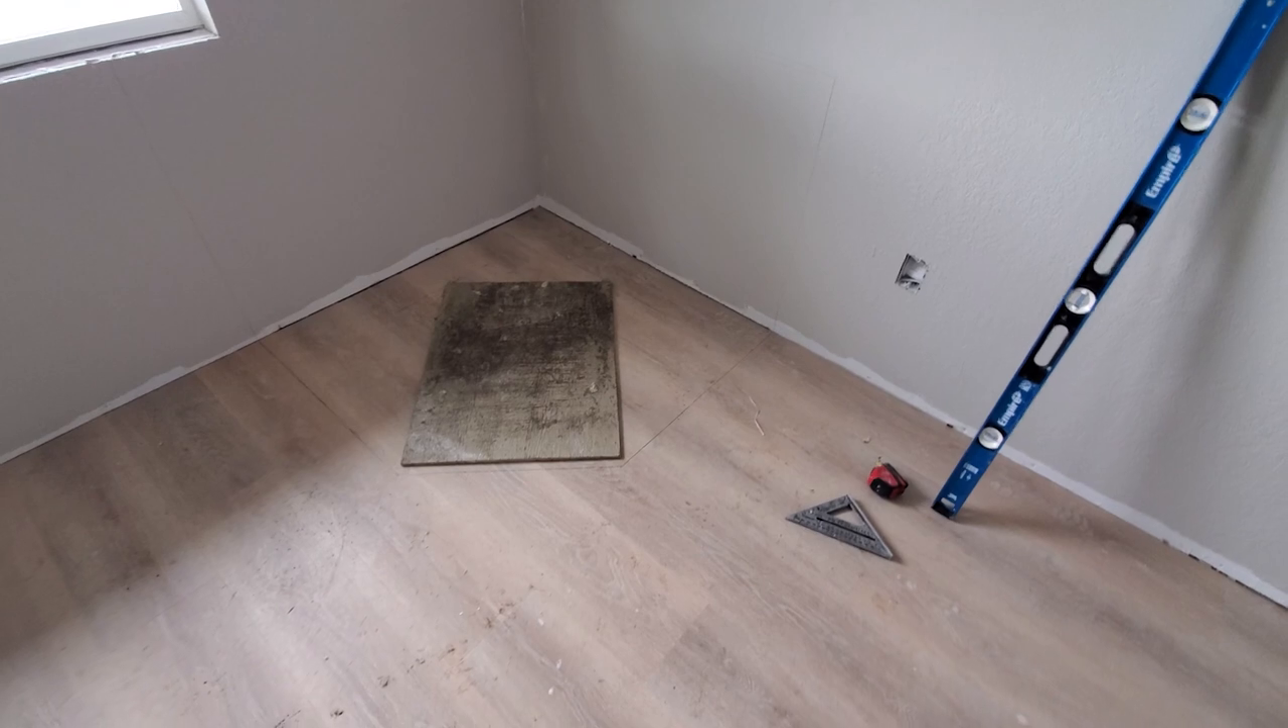I have to get on the tile first before i can do the baseboard there.